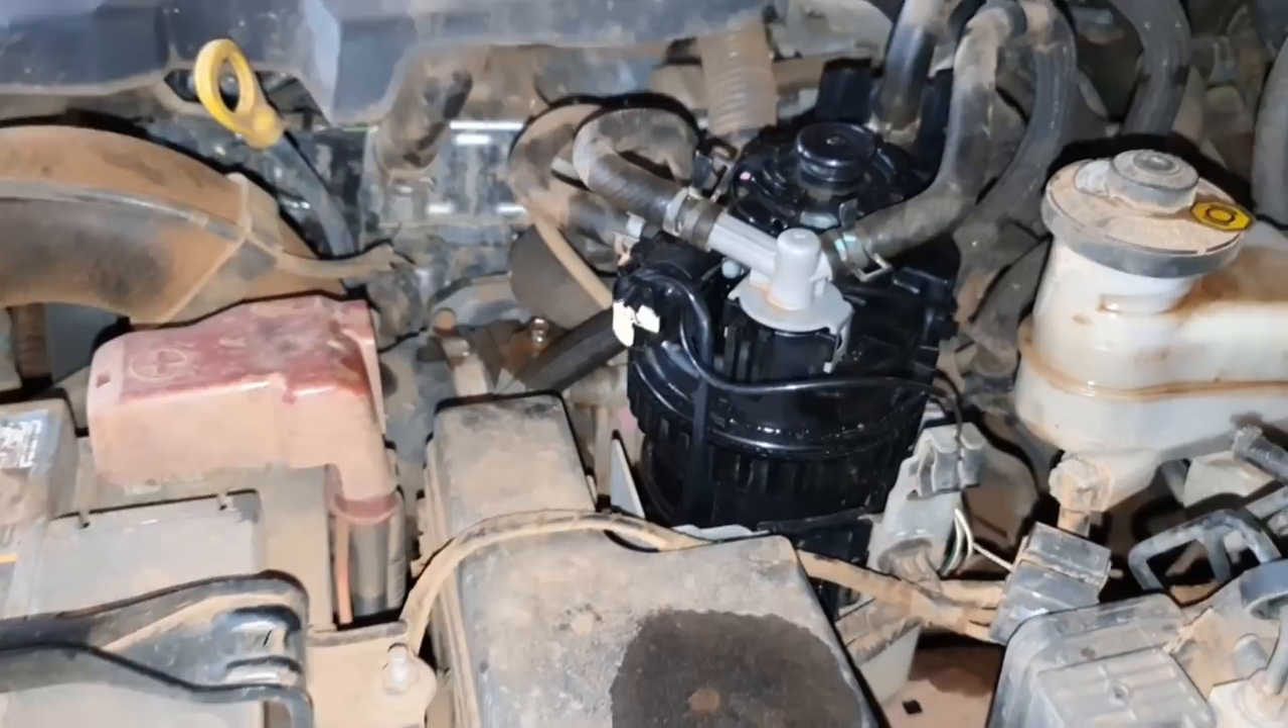O filtro de combustível já foi montado. No lugar aqui, ó.